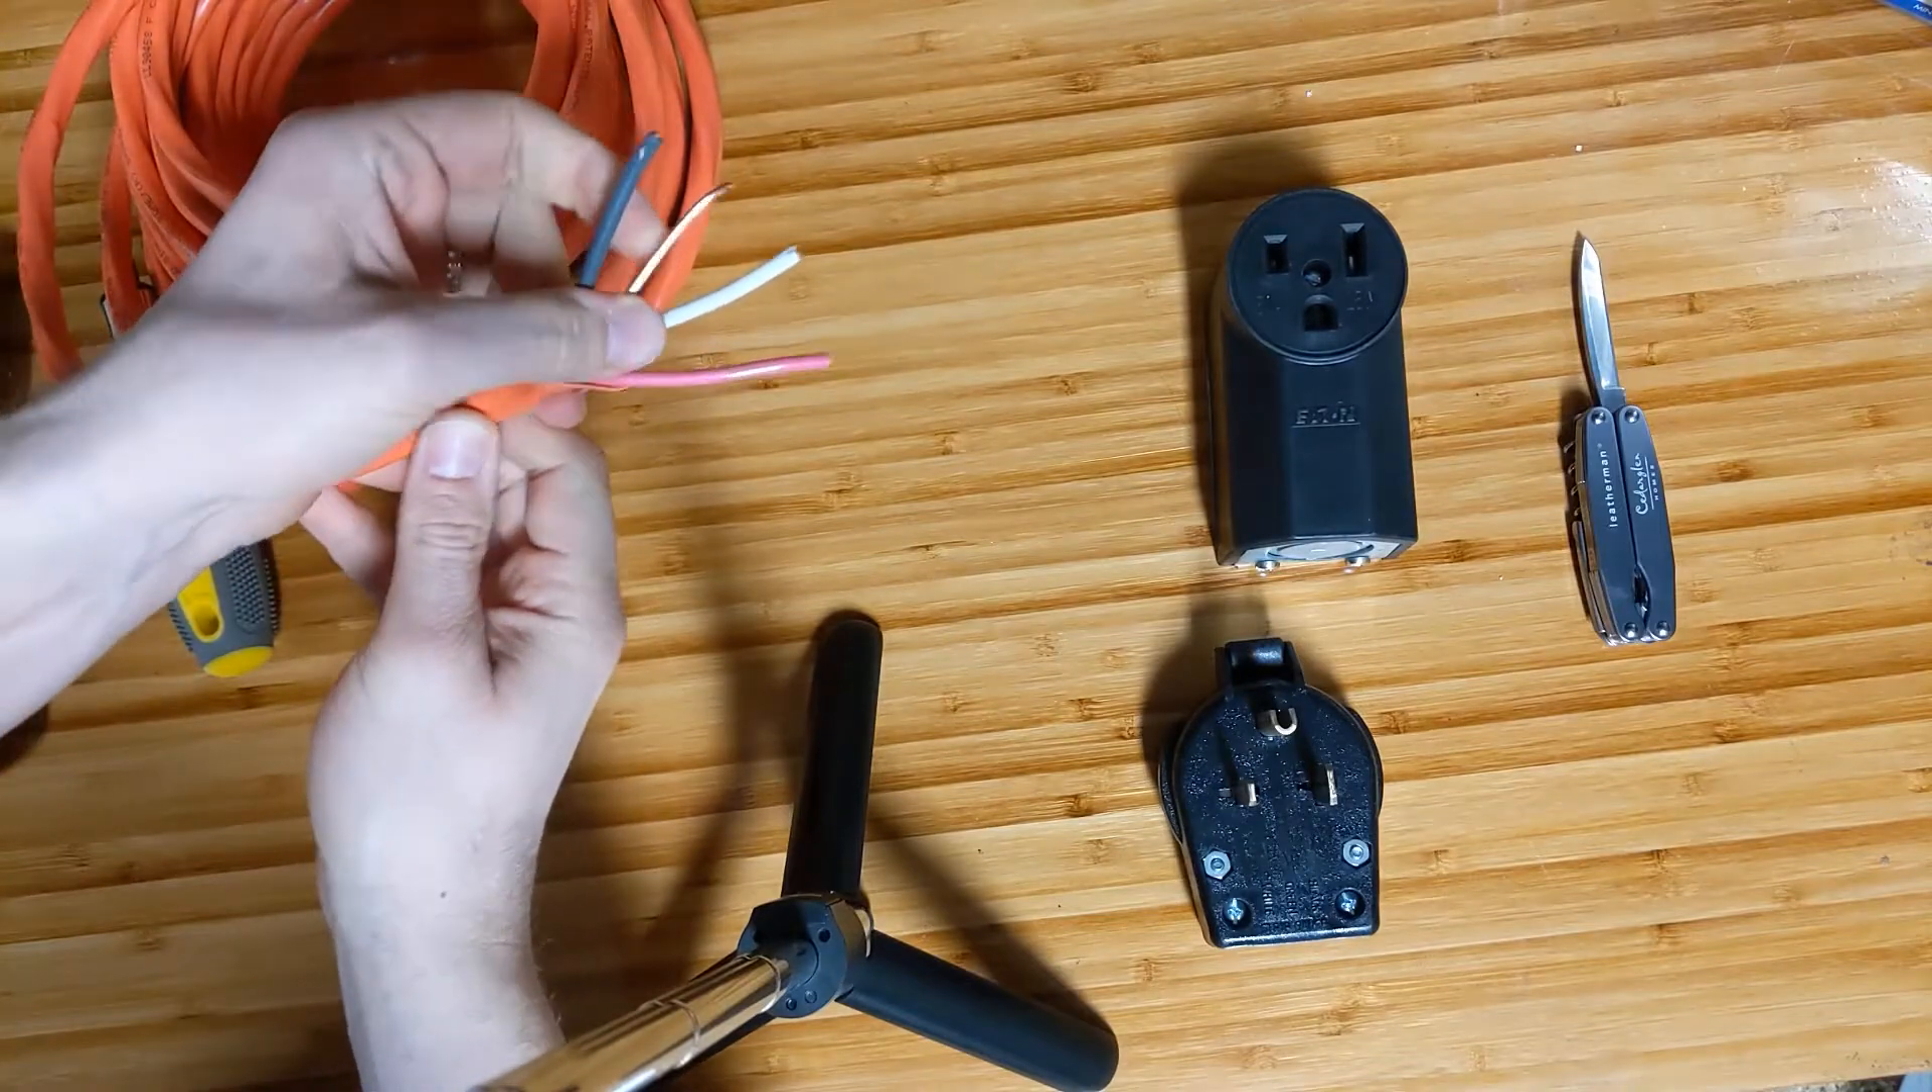All right so I've removed the exterior sheathing from this wire and as you can see we have a black, a white, a red and a ground.